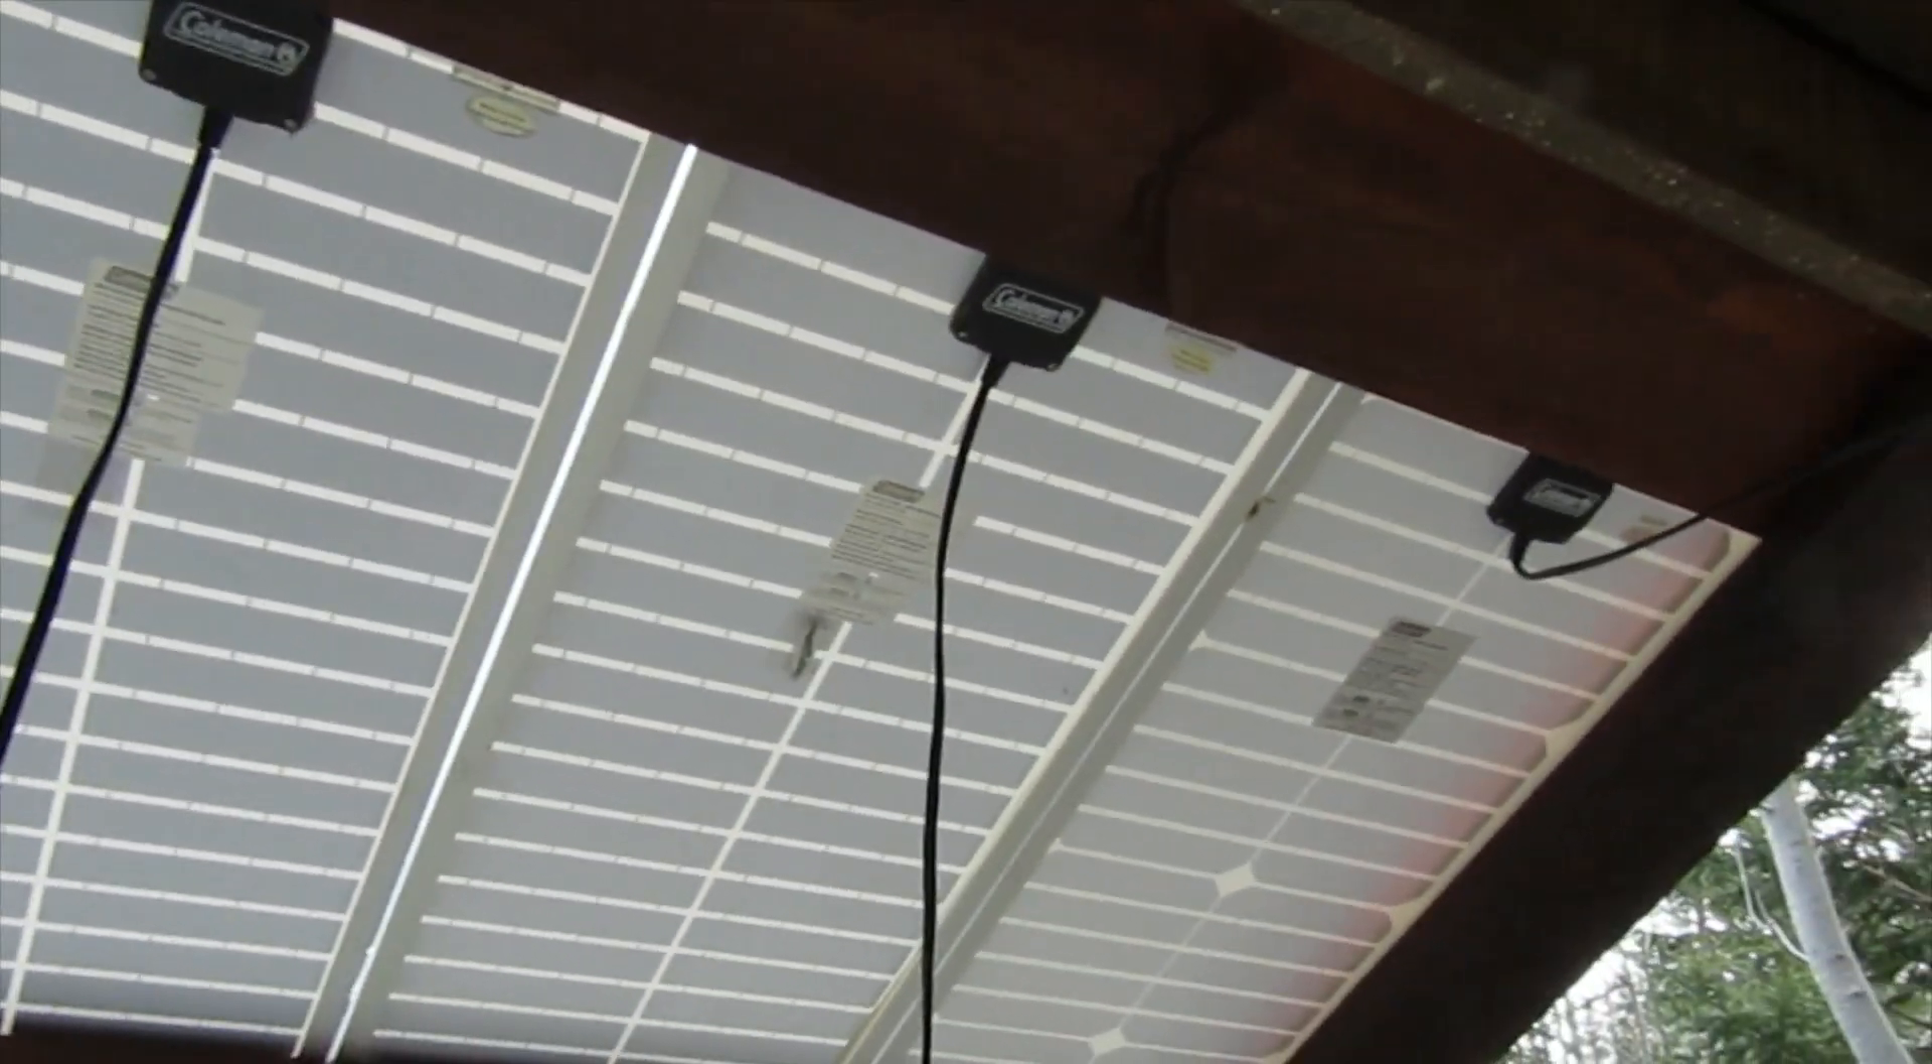You can see I just have all the cords dangling down until I find a place for those.